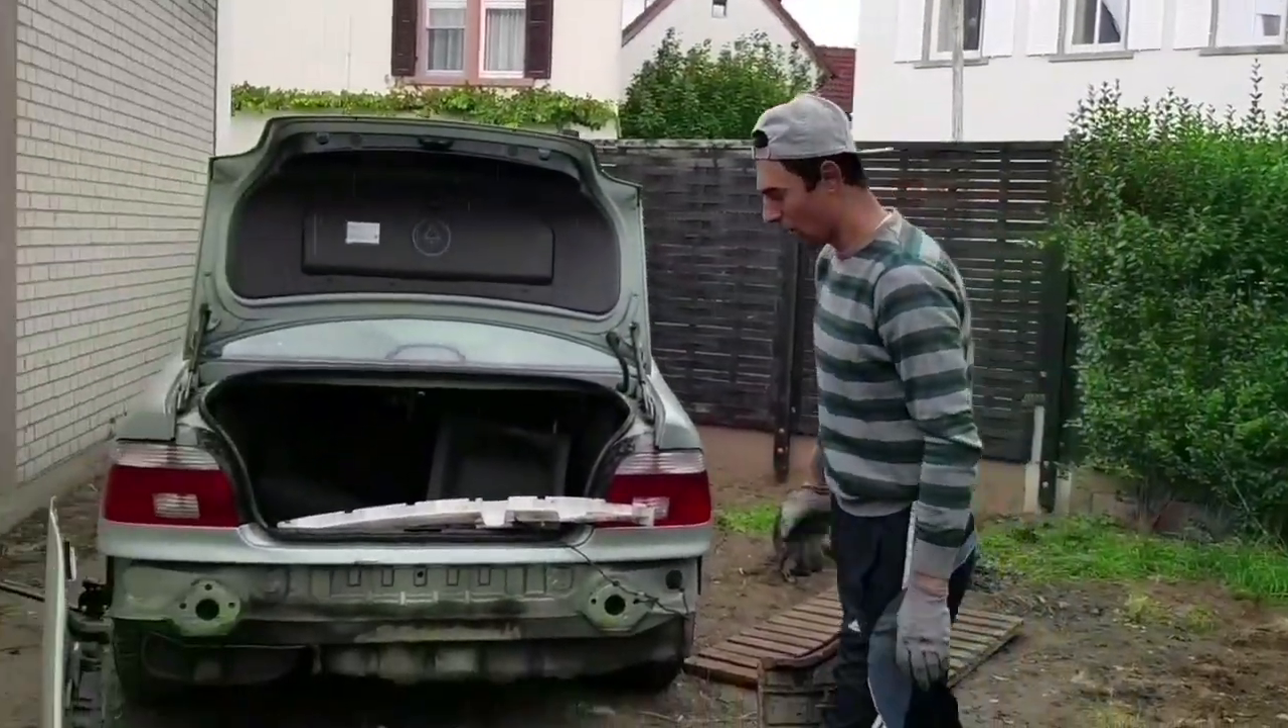You can see the bumper is off and now I'm going to start cleaning the rust and I'm pretty happy because the rust is not that much here underneath just like a few points.